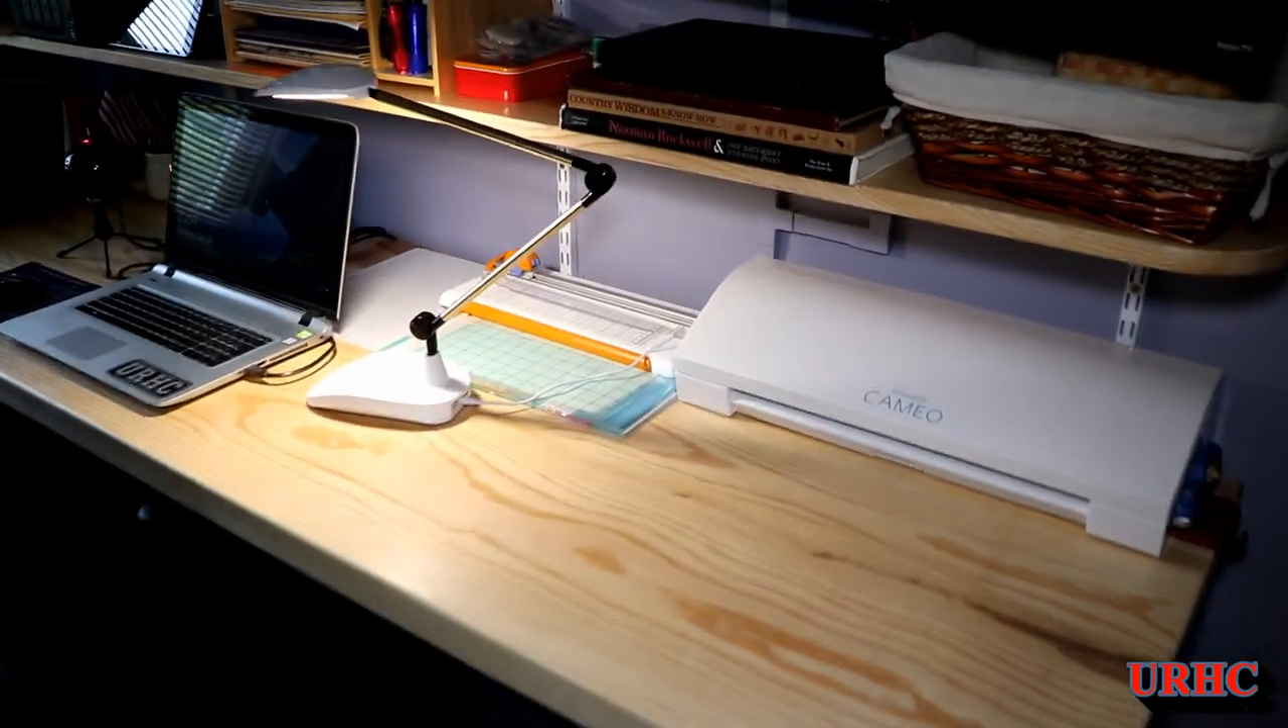I've got my new desk installed there.